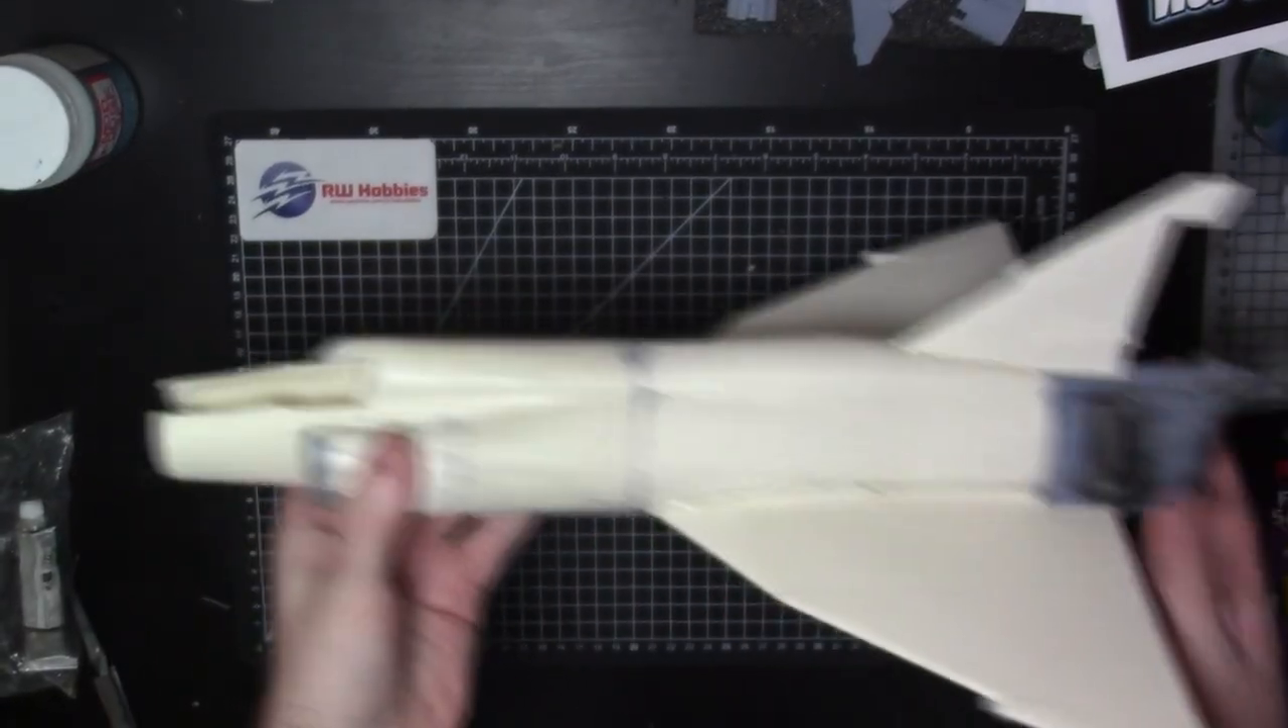Still got nose cone to go on.